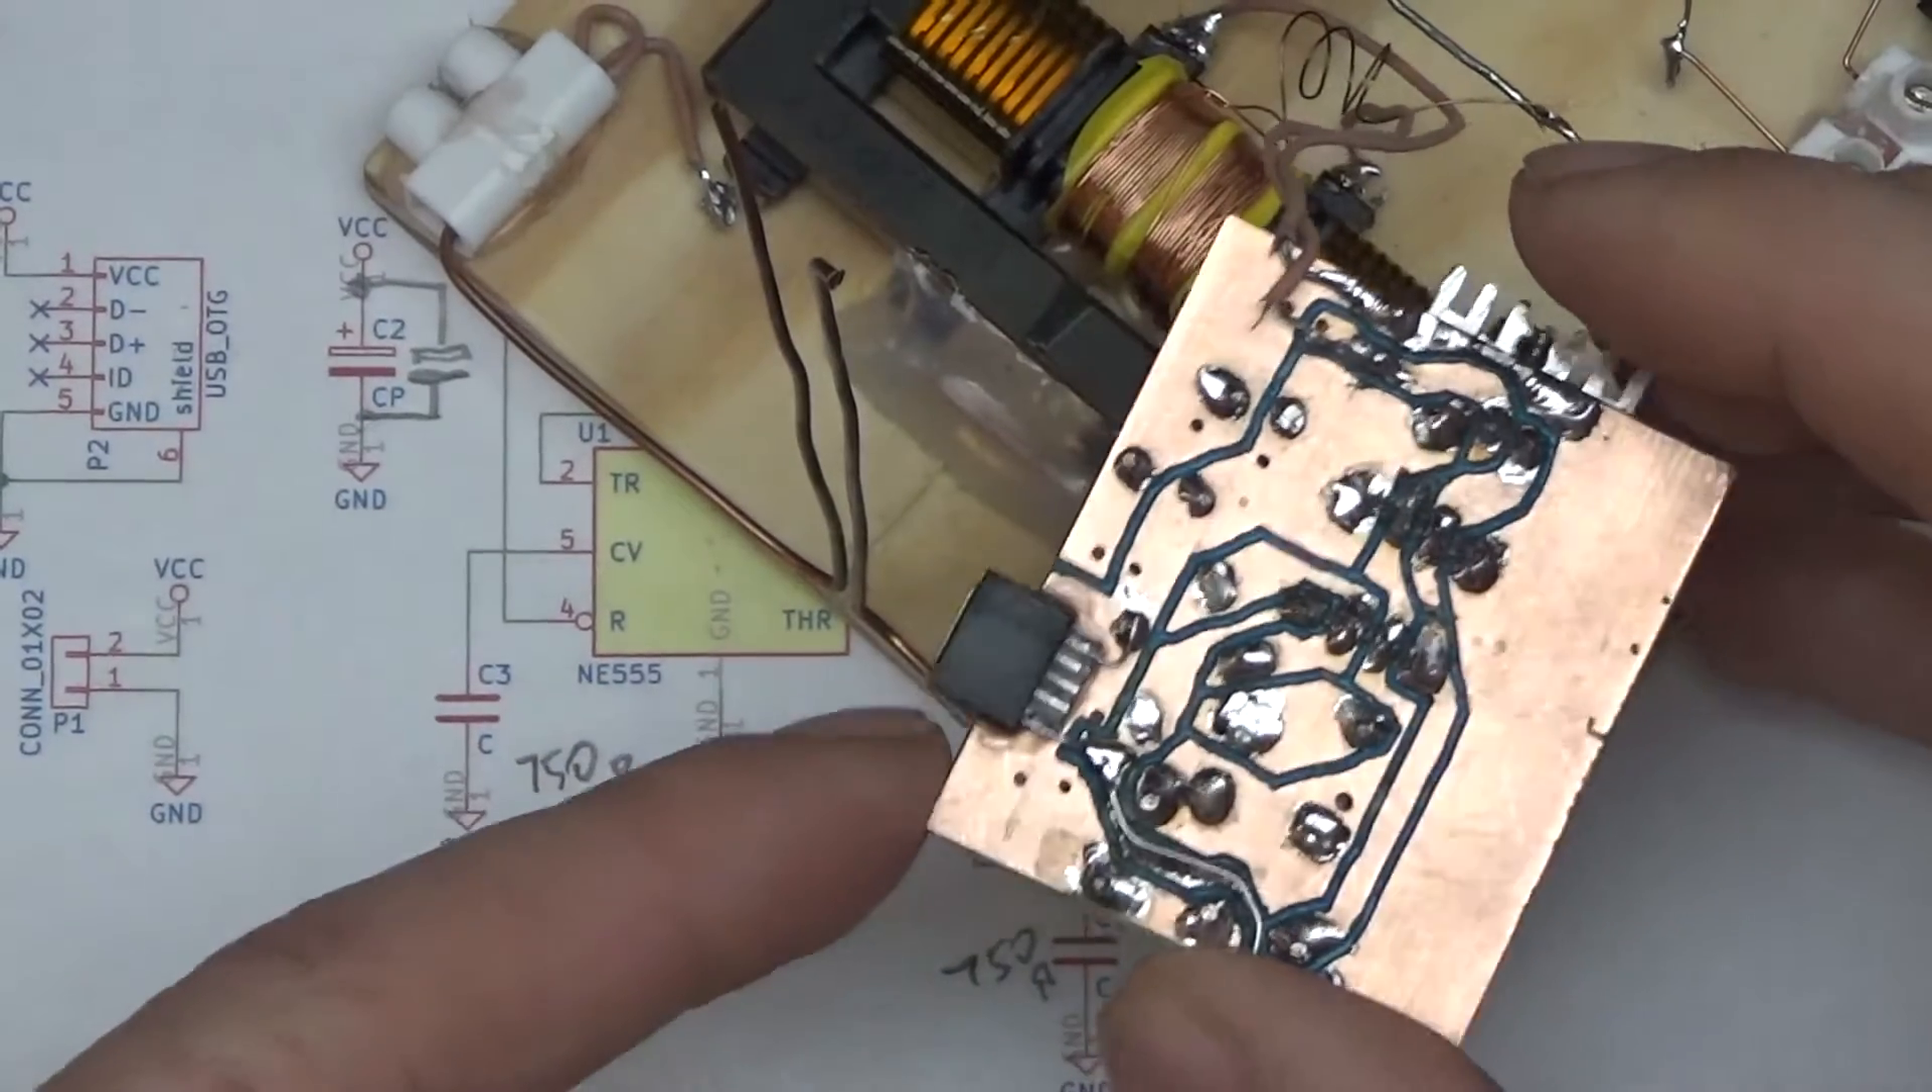And here is the board all soldered up and I've done this, I did this off camera.